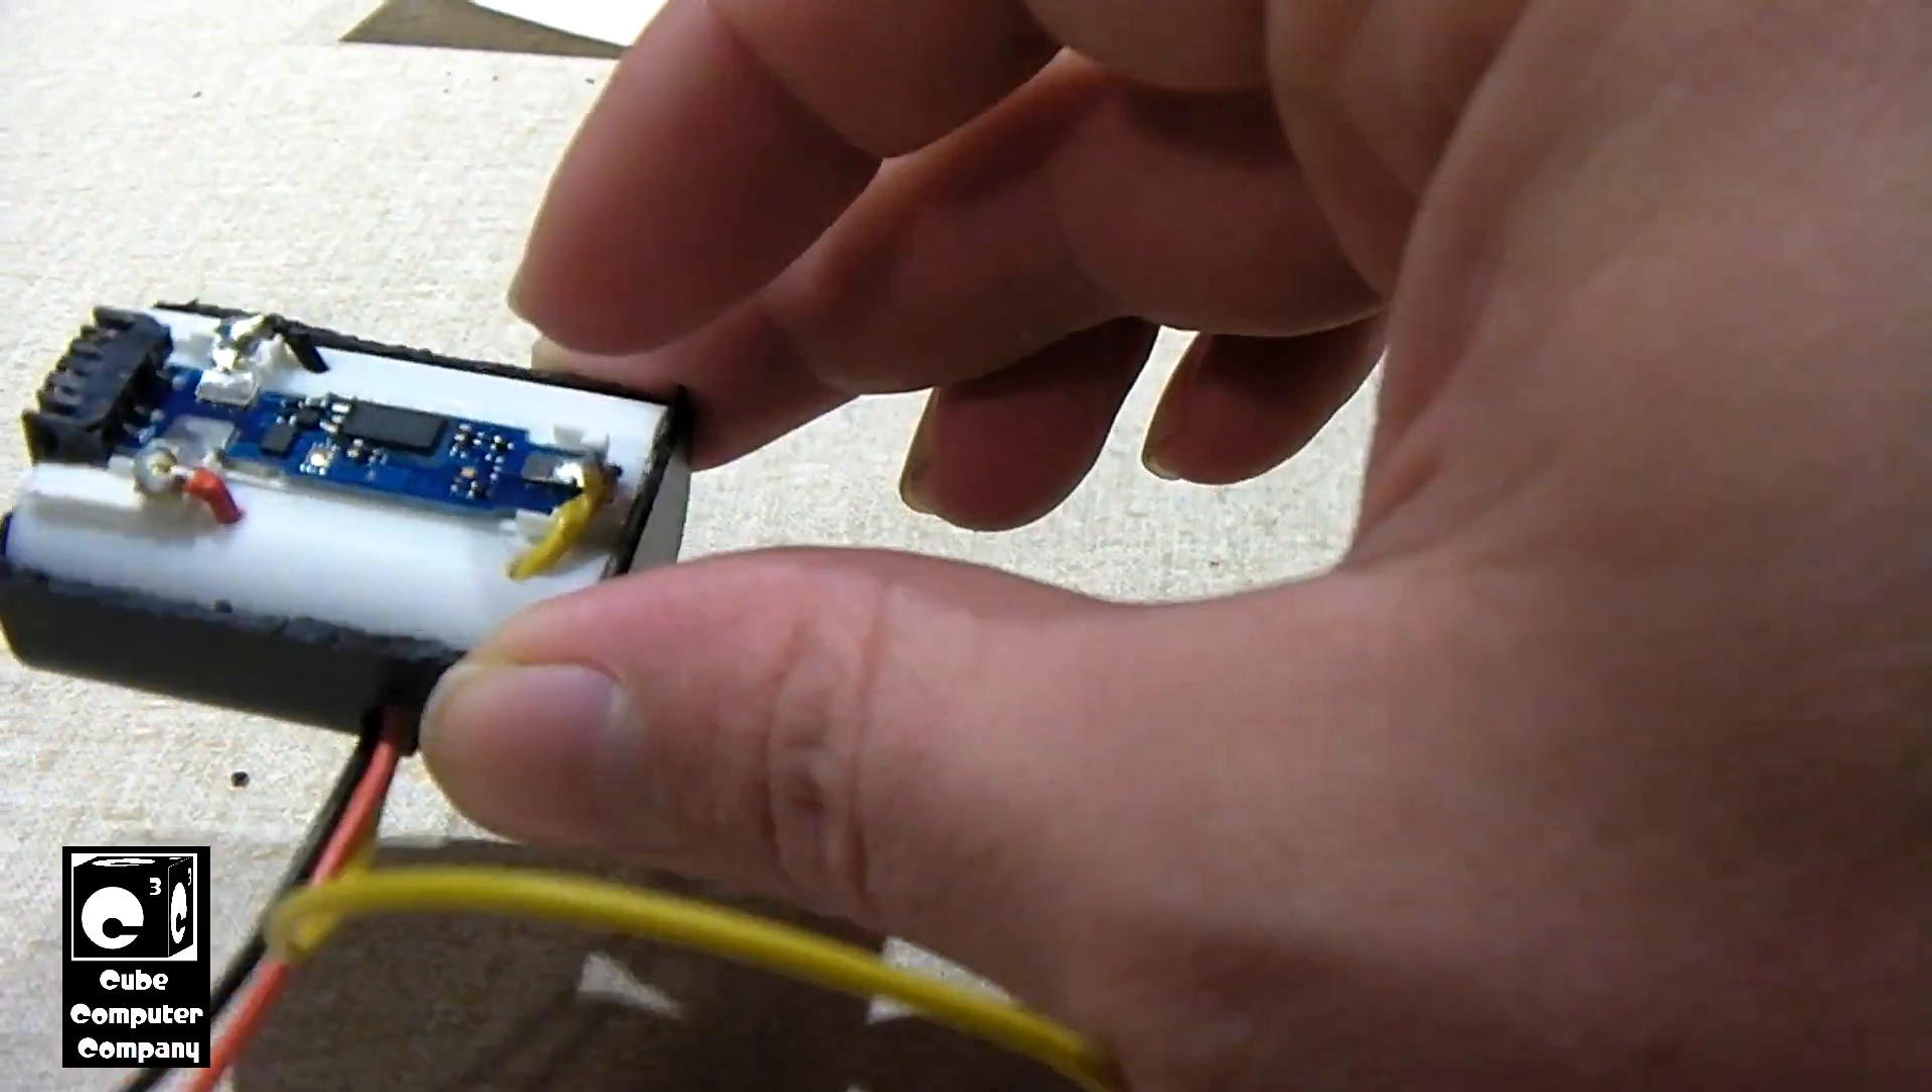Okay, so I got the wires roughed in. And, I have them soldered up to the little BMS board.